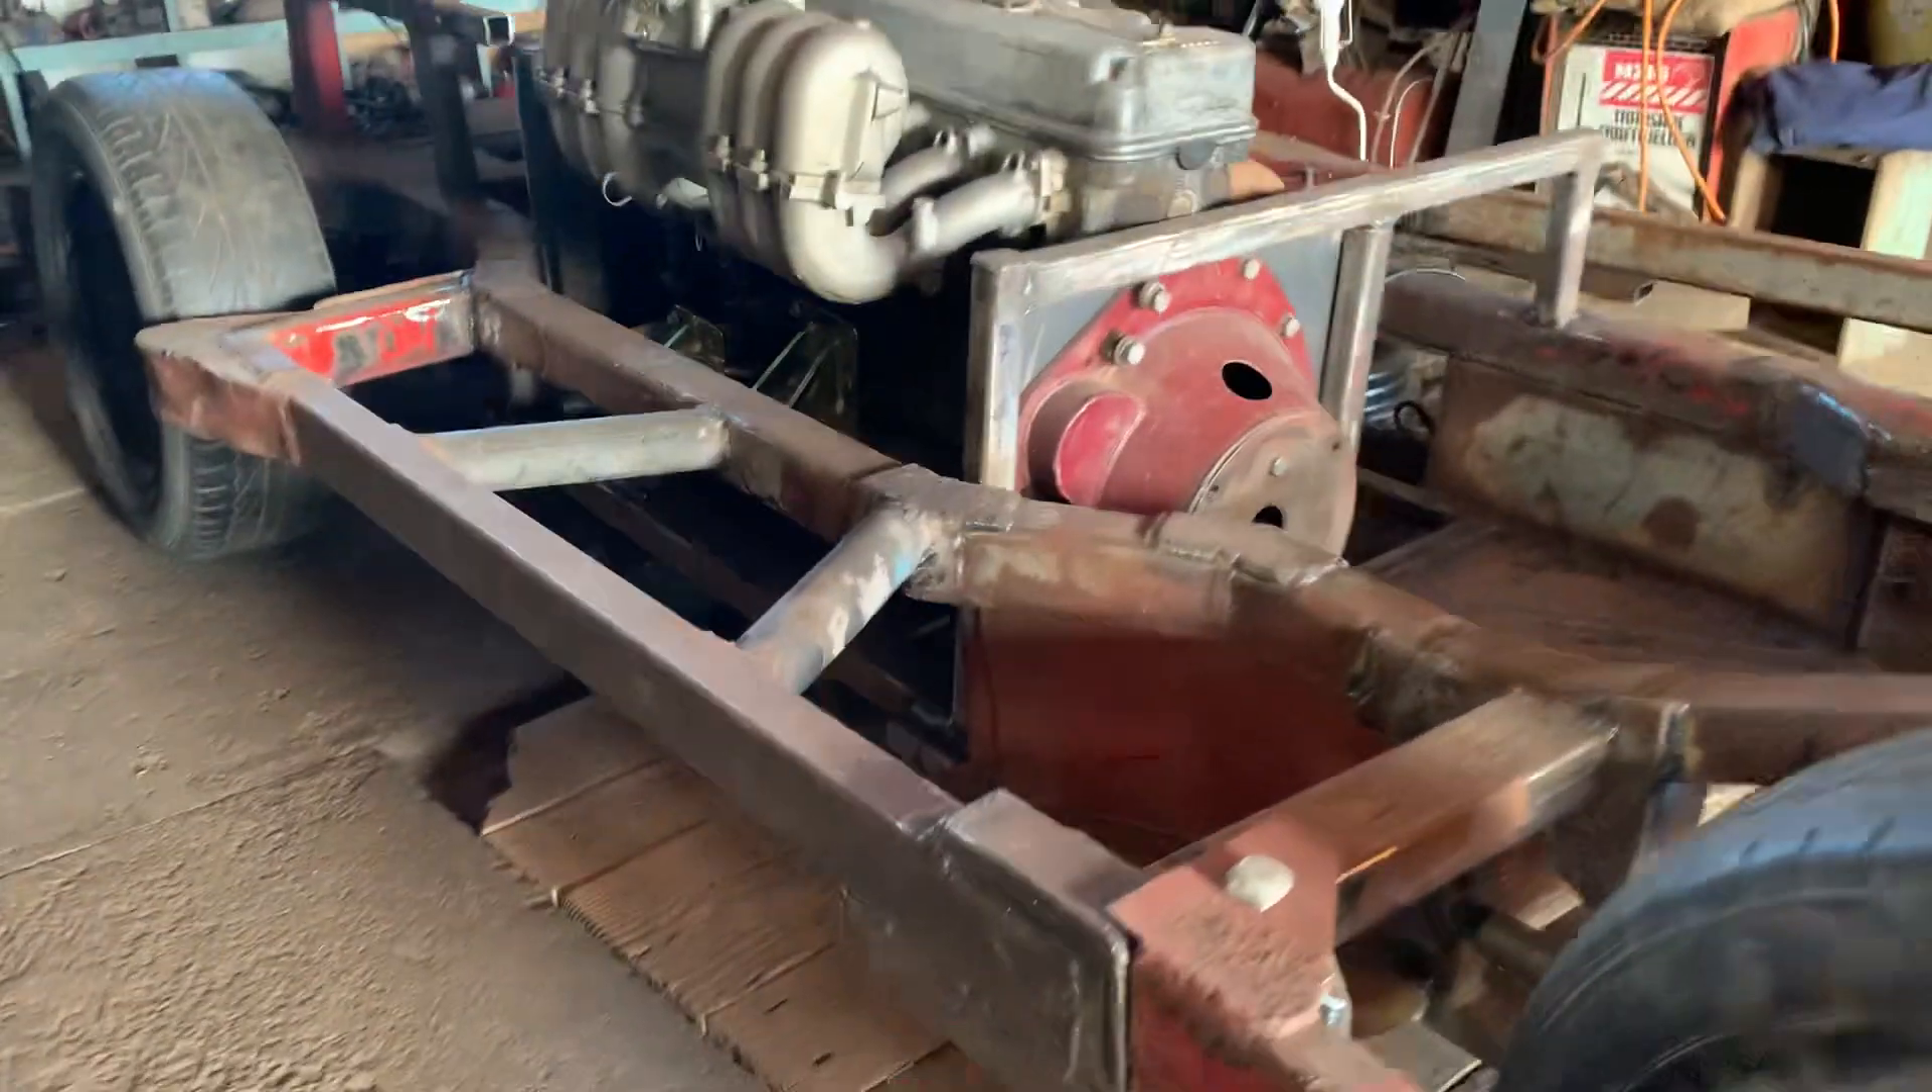Just finished putting that side rail on. And we're only running with like the skinny 75 by 50mm side rails at the moment.